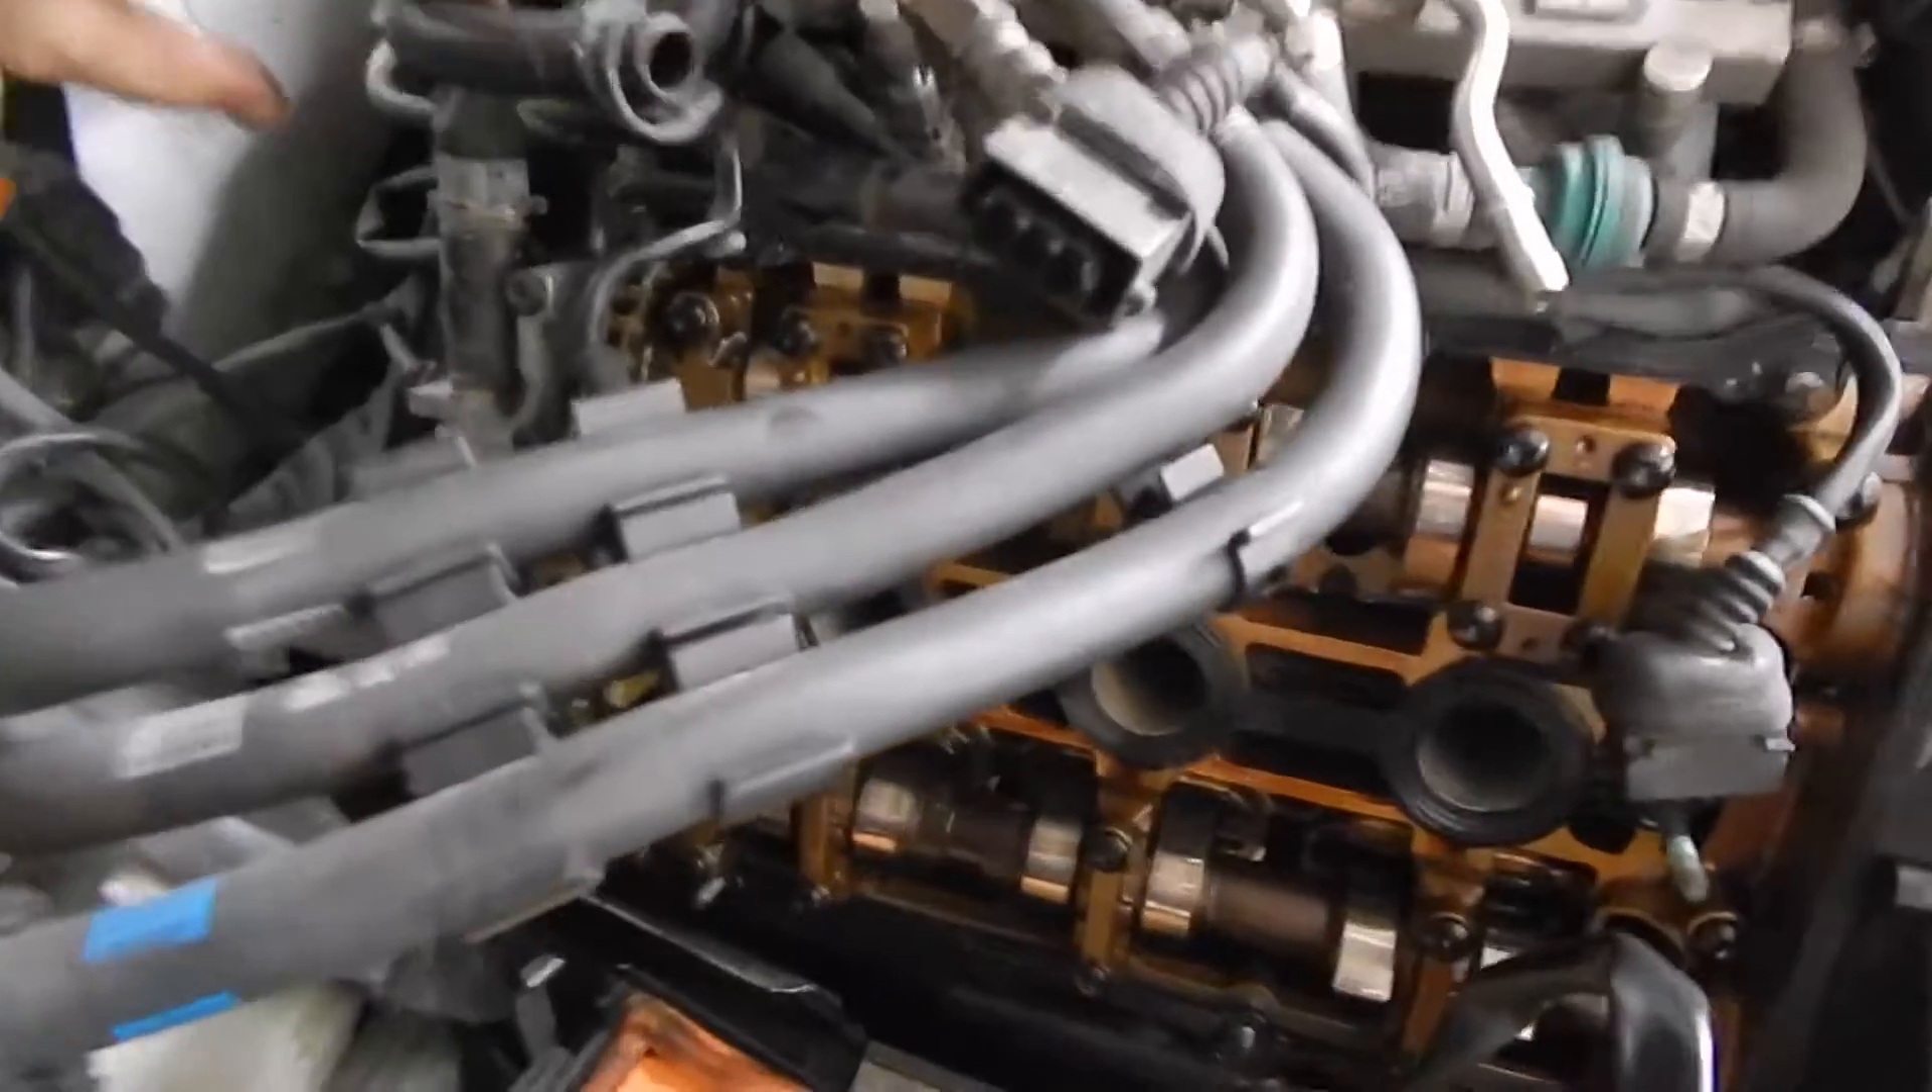All right, guys, so we did get the valve cover off, and man, was it a pain.